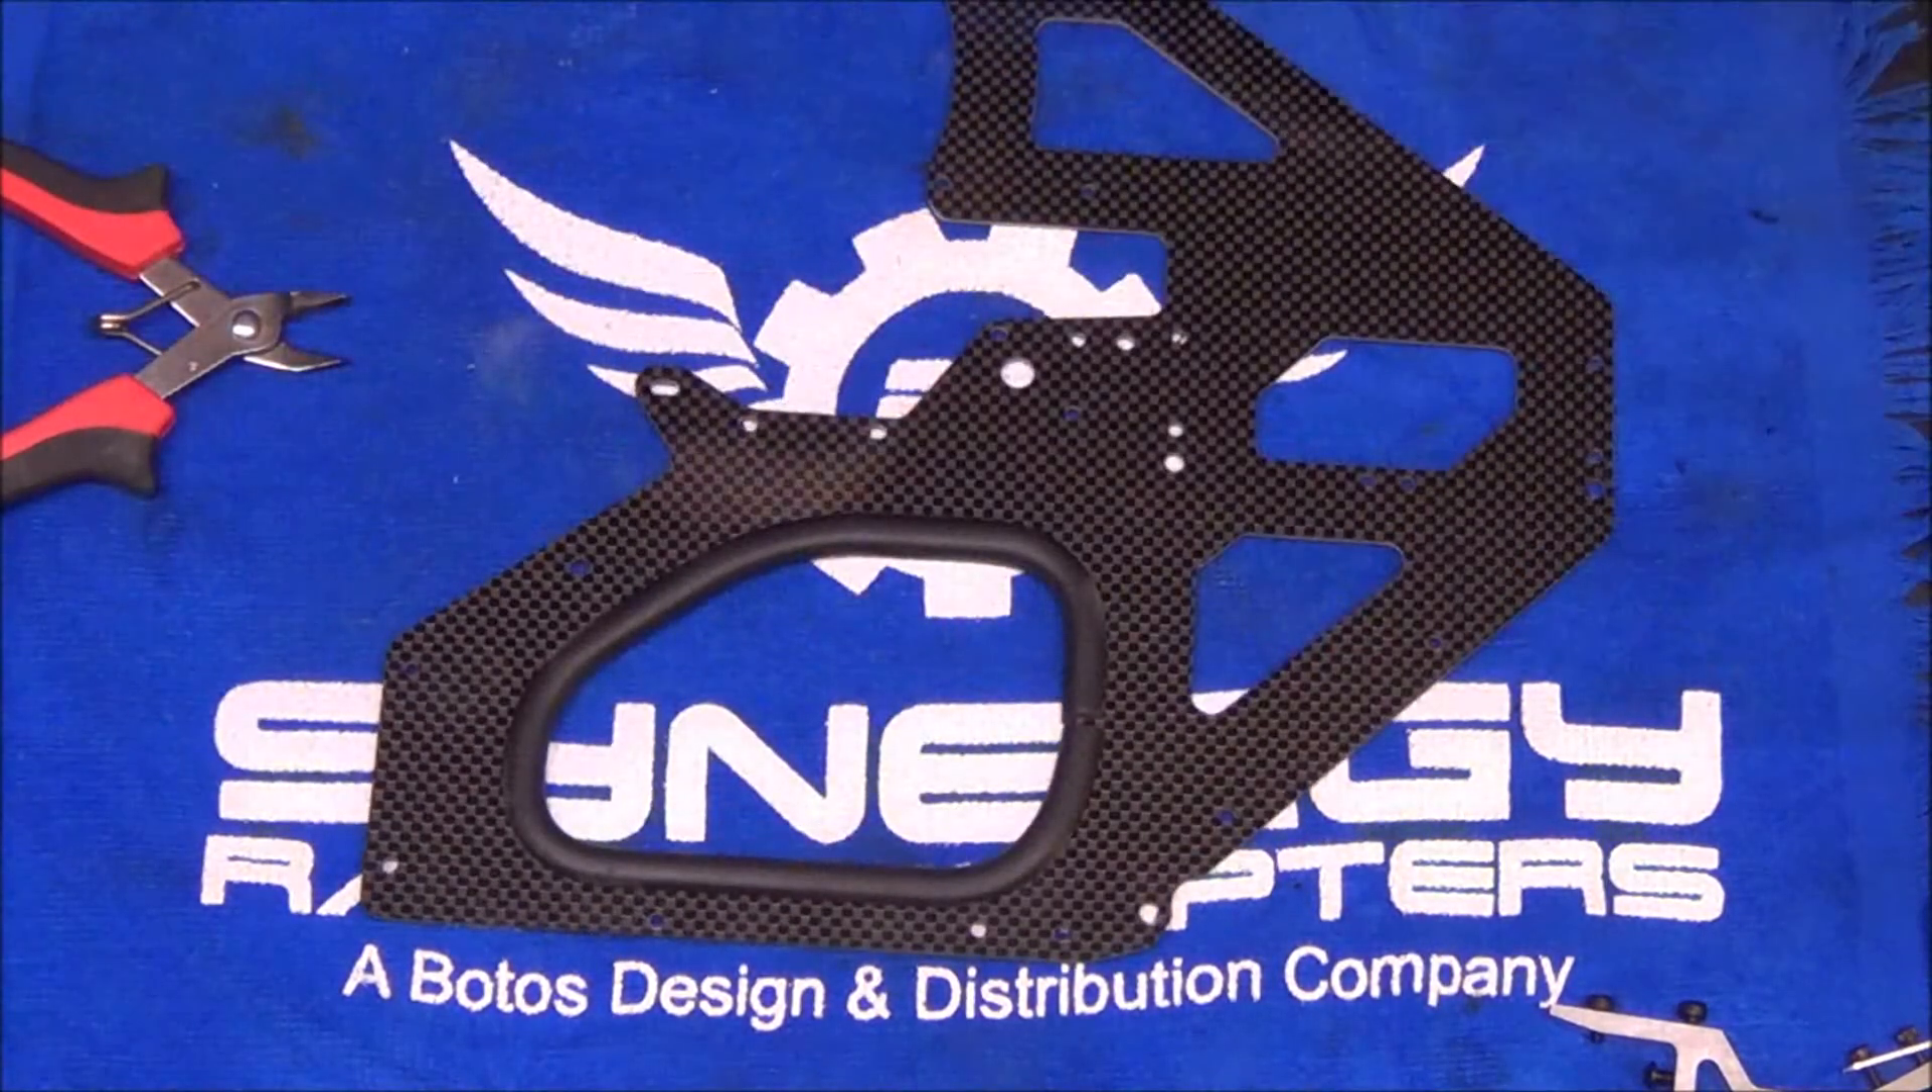There you go. So I've got one side of the fuel tank grommet in and ready to go.